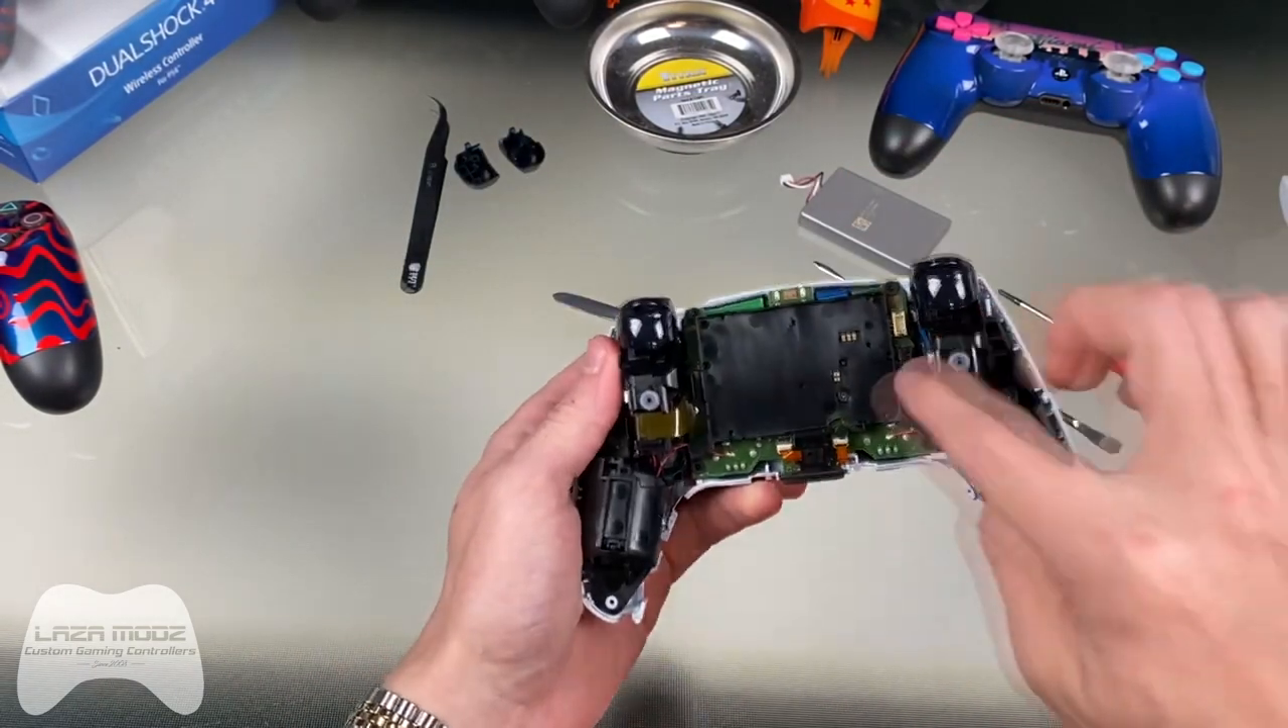Now that you got the battery out, you'll also want to set that aside.